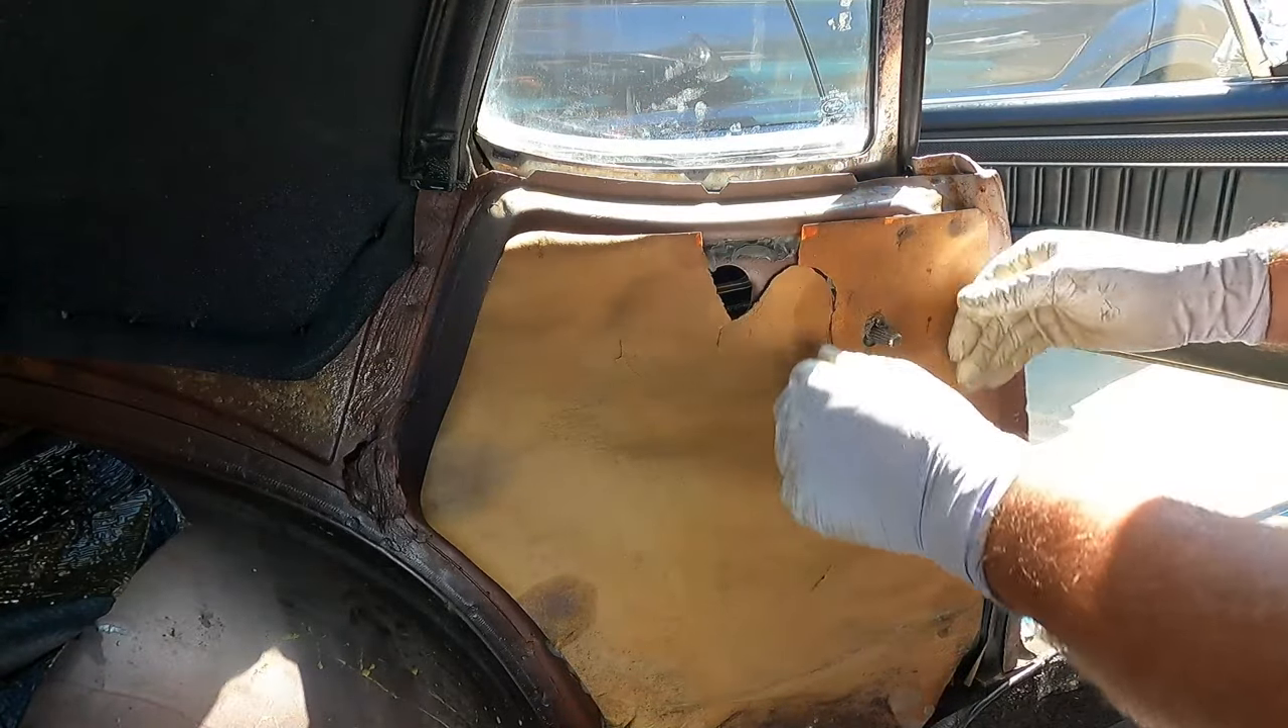I guess we're missing a little piece of paper here but that's okay.